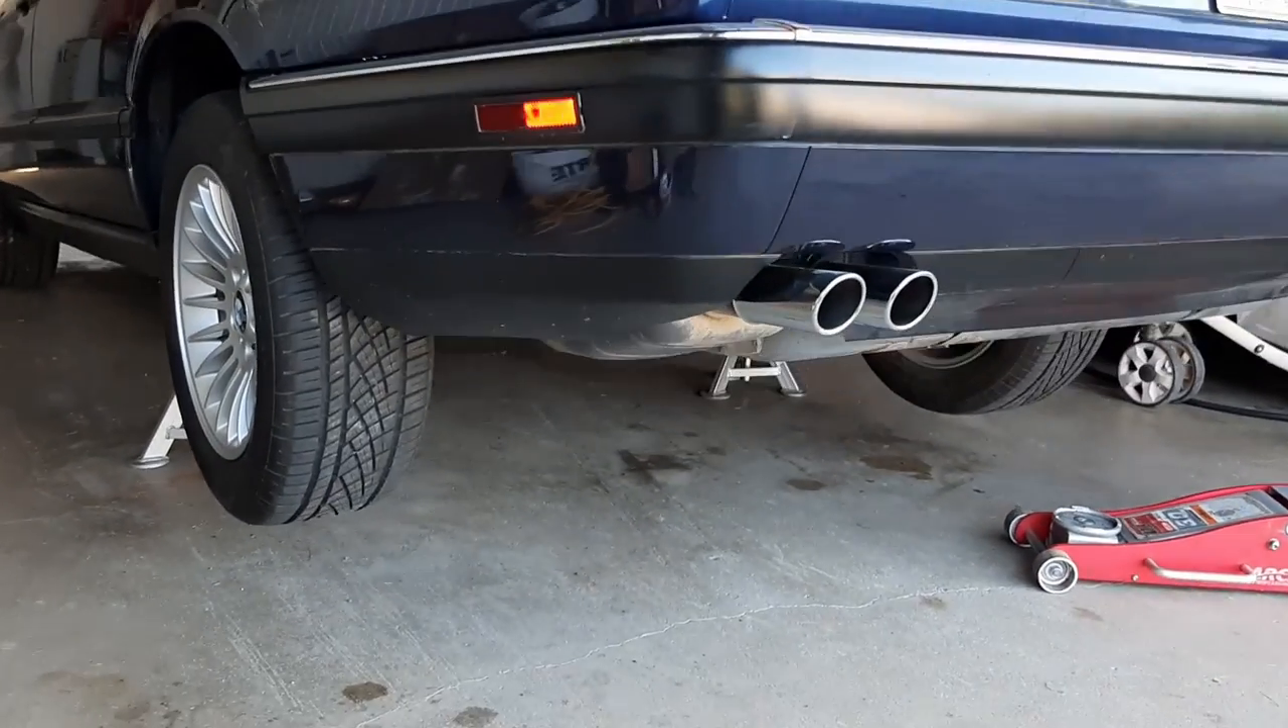As you can see I put the wheels back on.